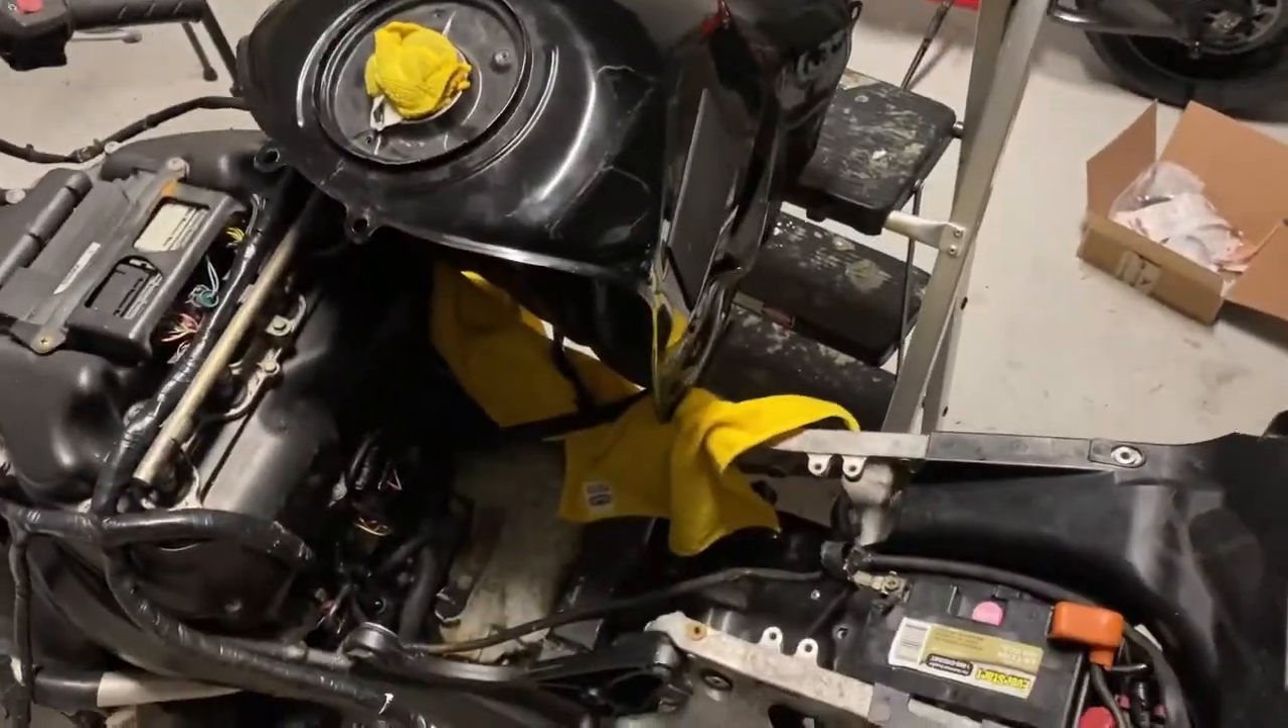All right, so I went ahead and moved the tank off to the side.